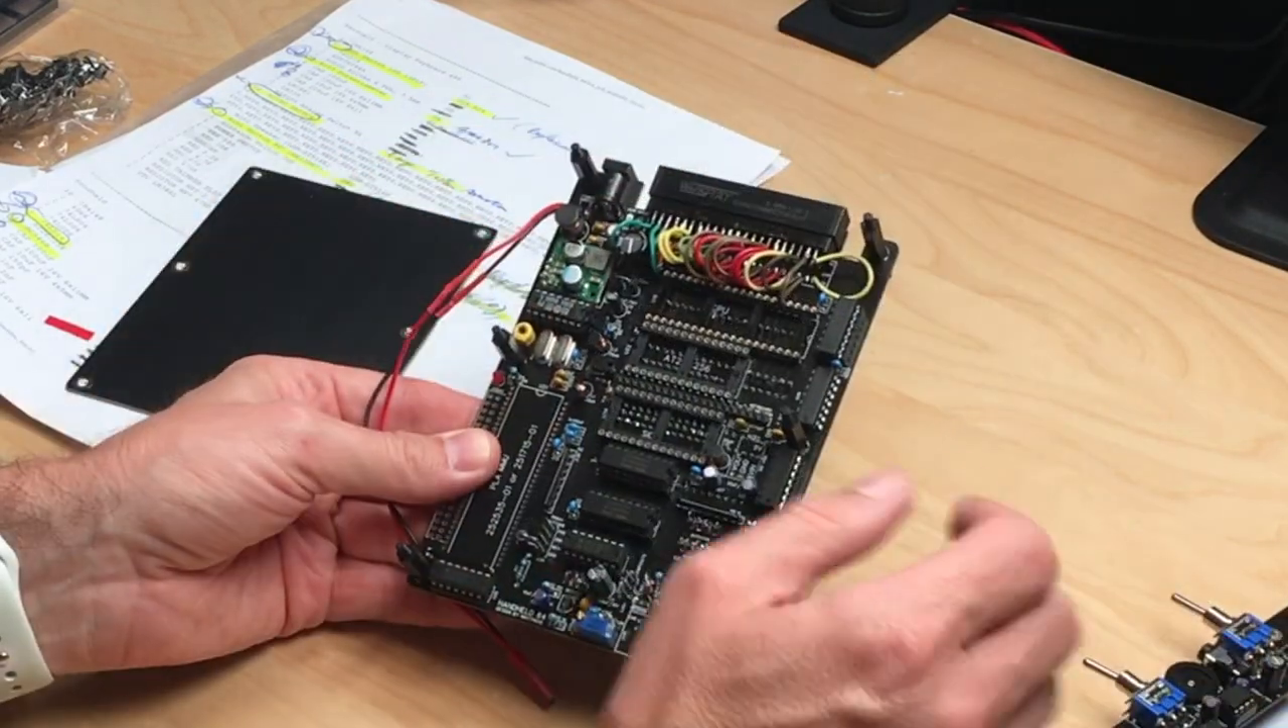Some of the C64 chips are missing still.